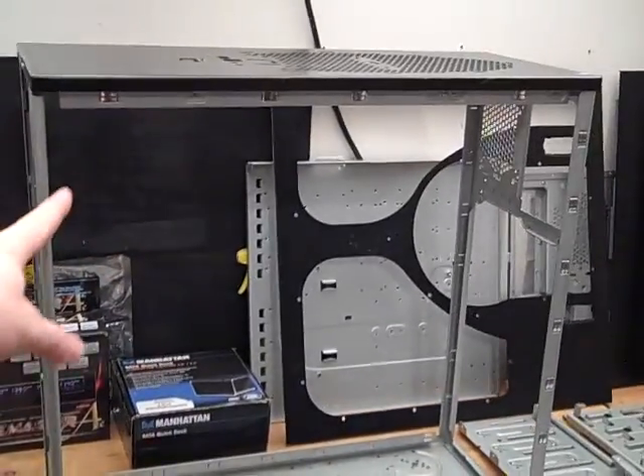This case is completely pulled apart at least mostly pulled apart.